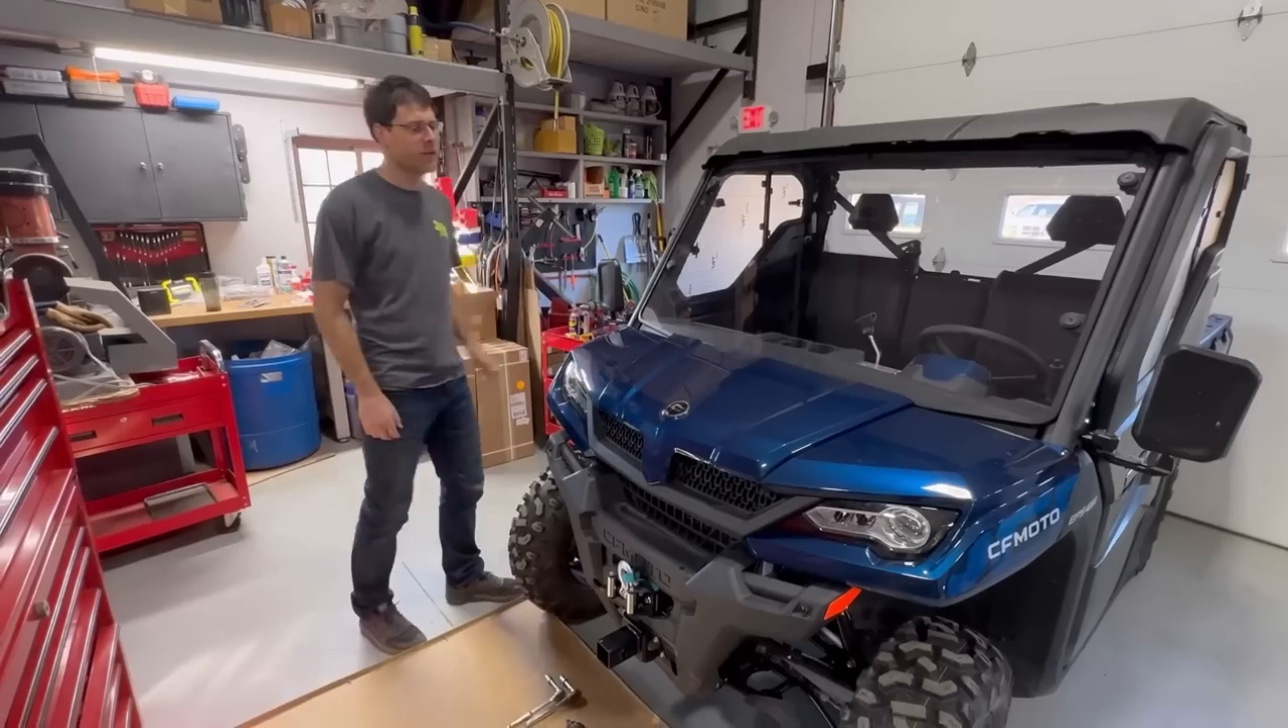So we've got the full cab on, super exciting.